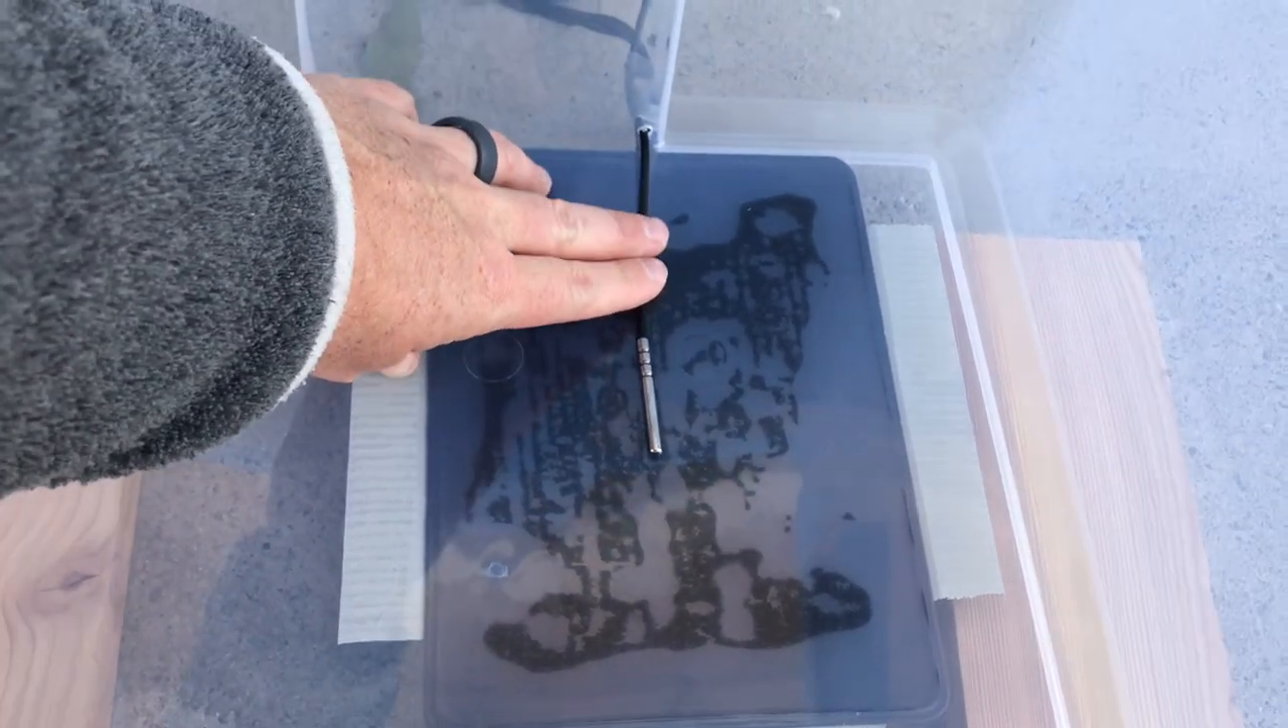As you can see i stuck the probe in and it'll sit right on top of the mat.